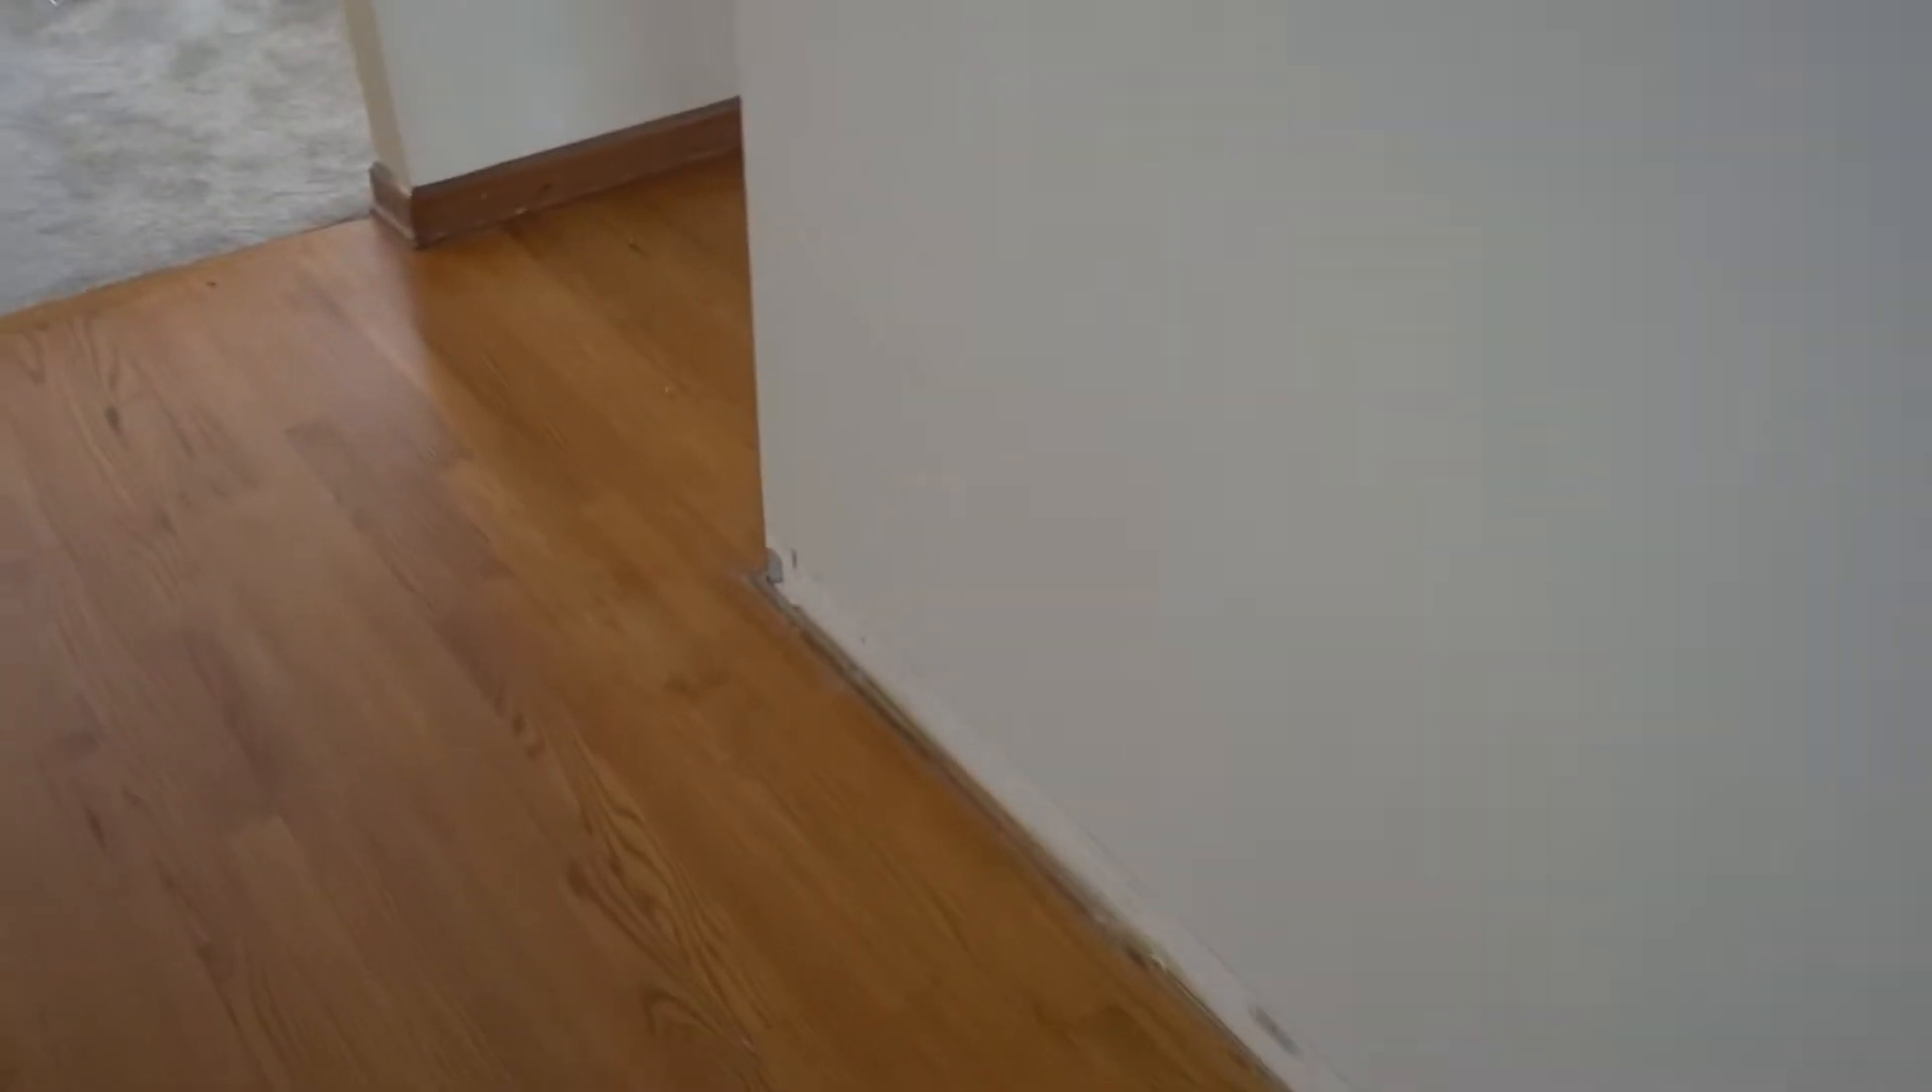All the trim has been taken off of this wall.